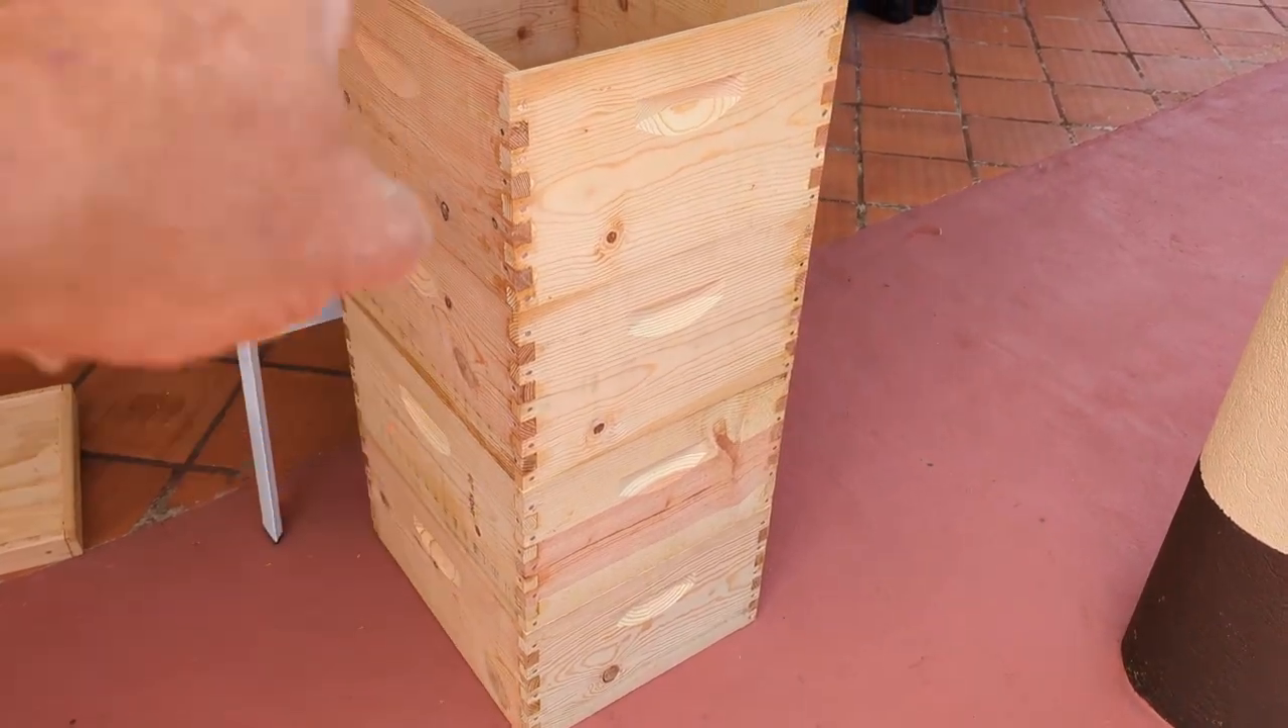We have our four deep boxes put together.